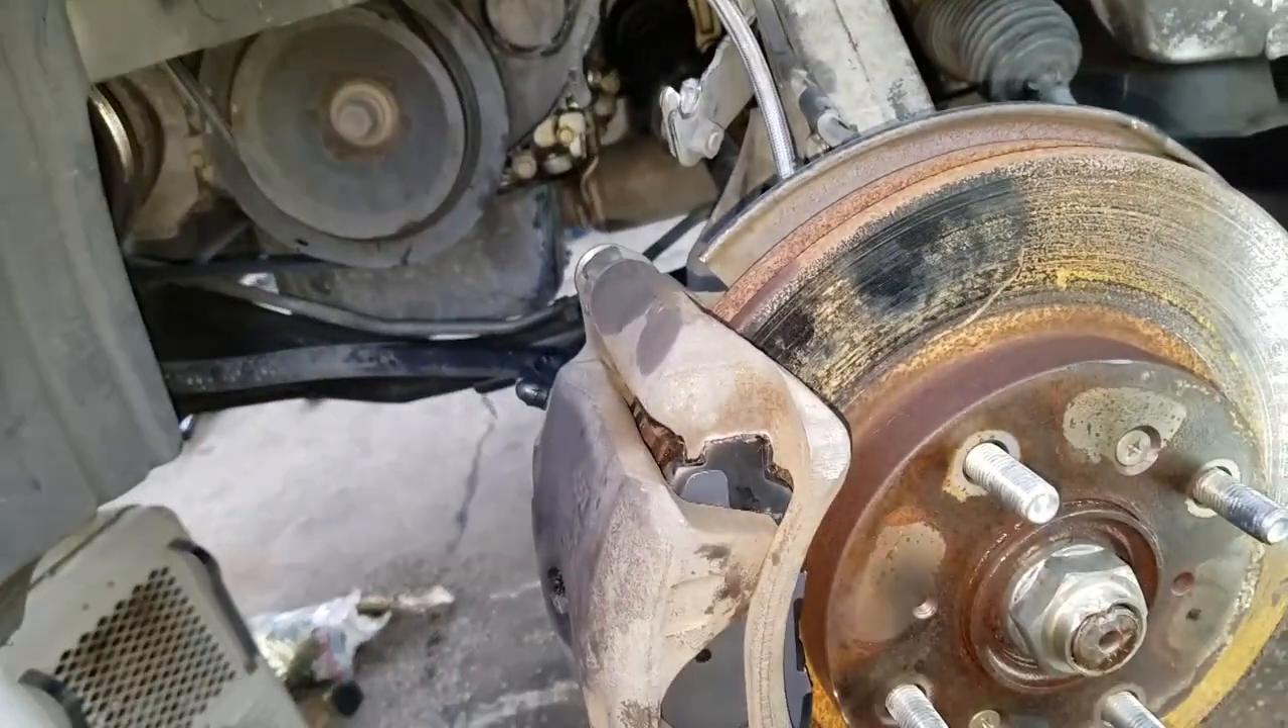There's not much else left to do. Put the wheel on and all that.